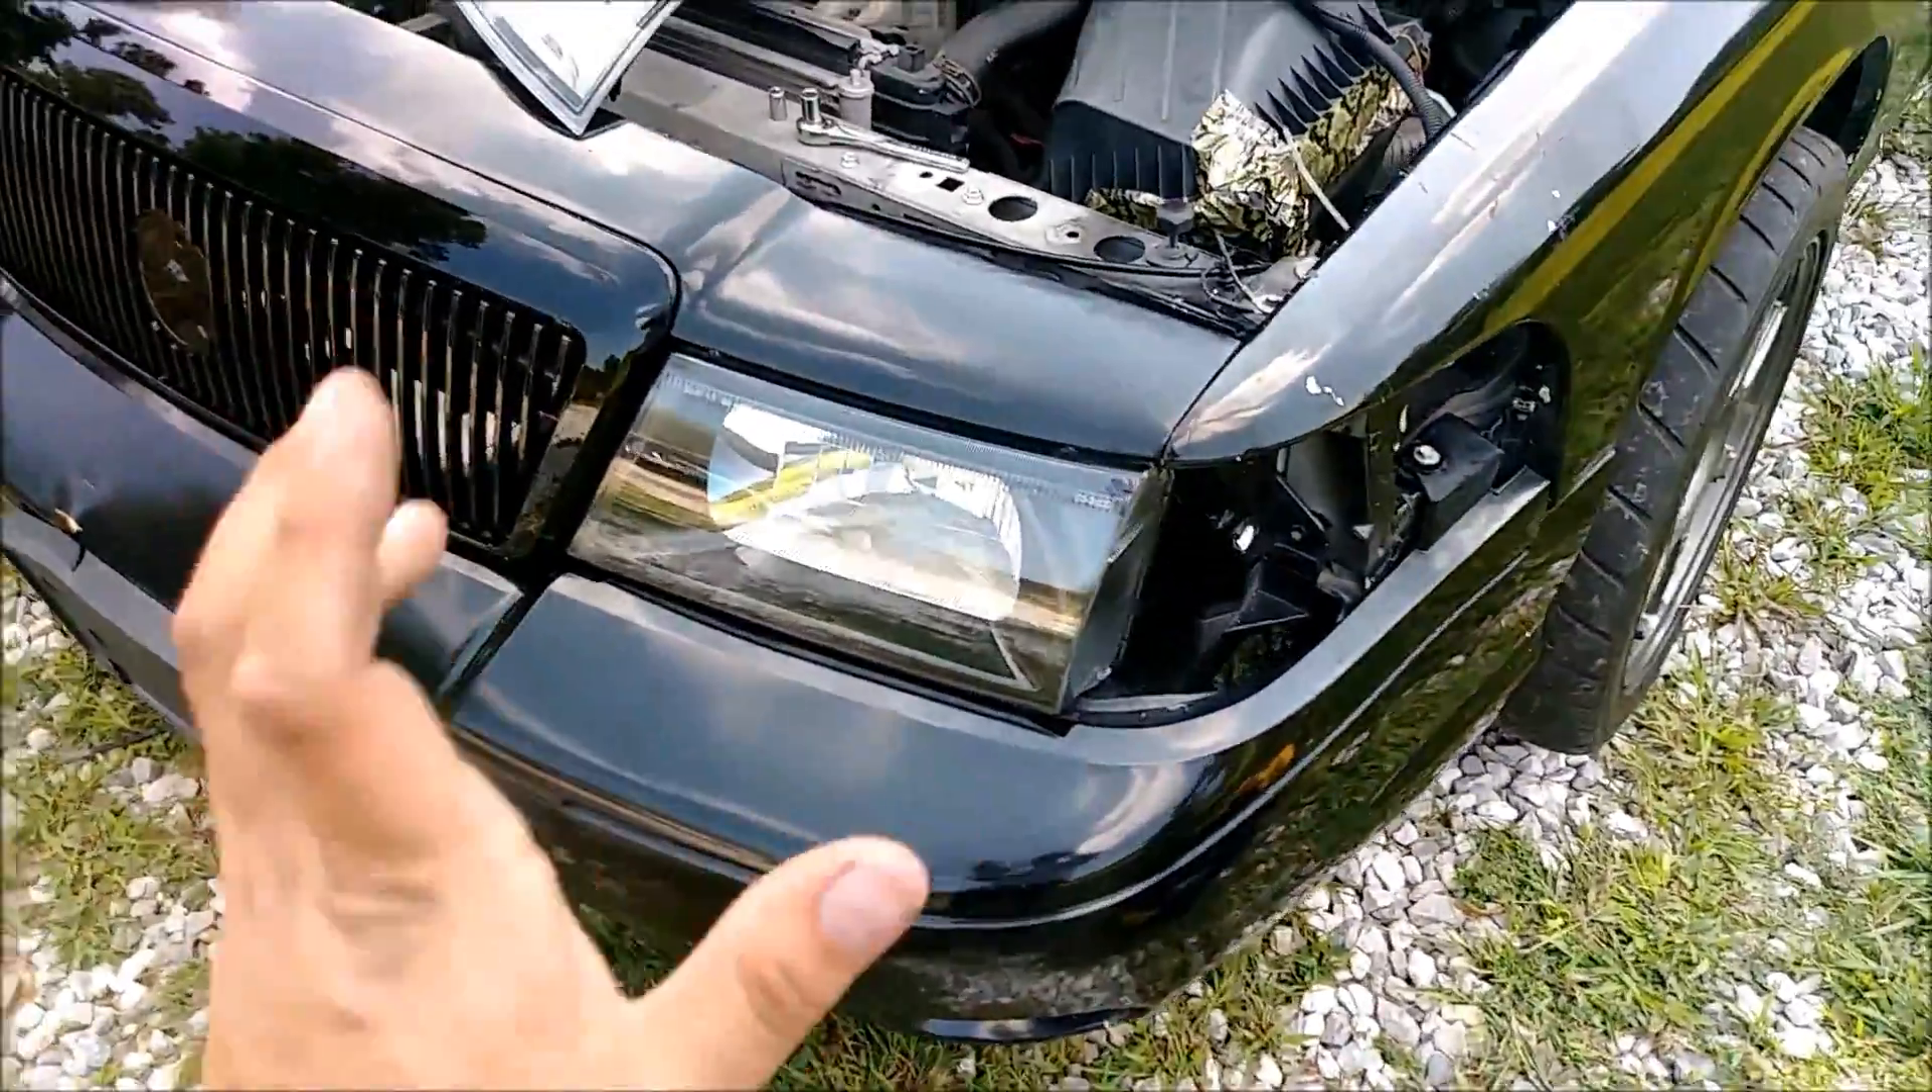All right guys so our headlight is mounted super easy.